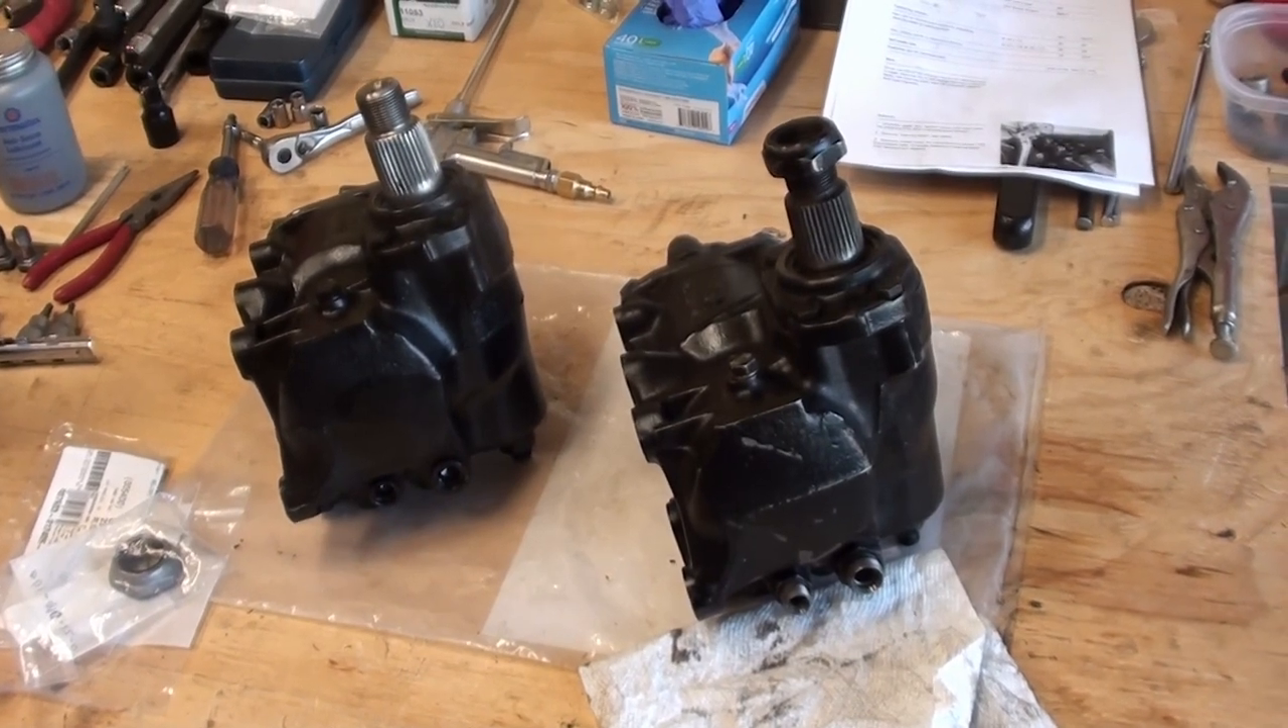Alright, so now you have your steering gearbox out of the car.